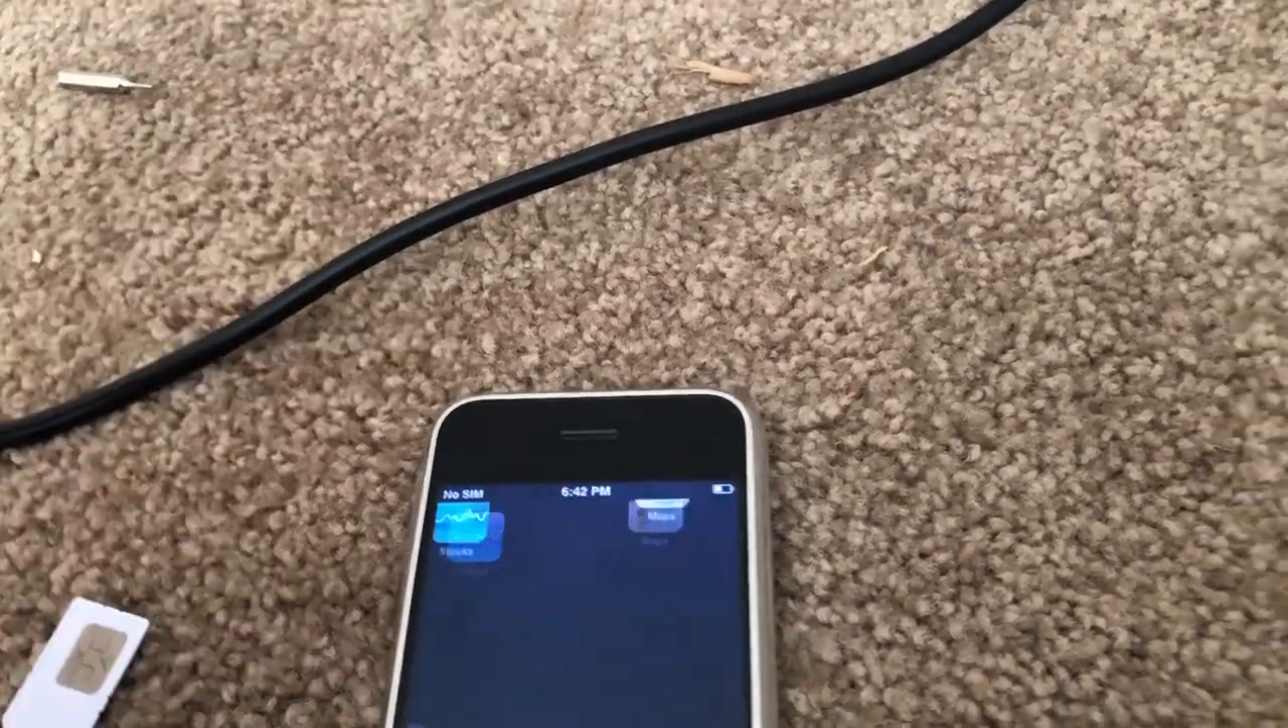You can see it still got no SIM there but we're gonna go ahead and install that SIM card and I'll show you exactly what it does.